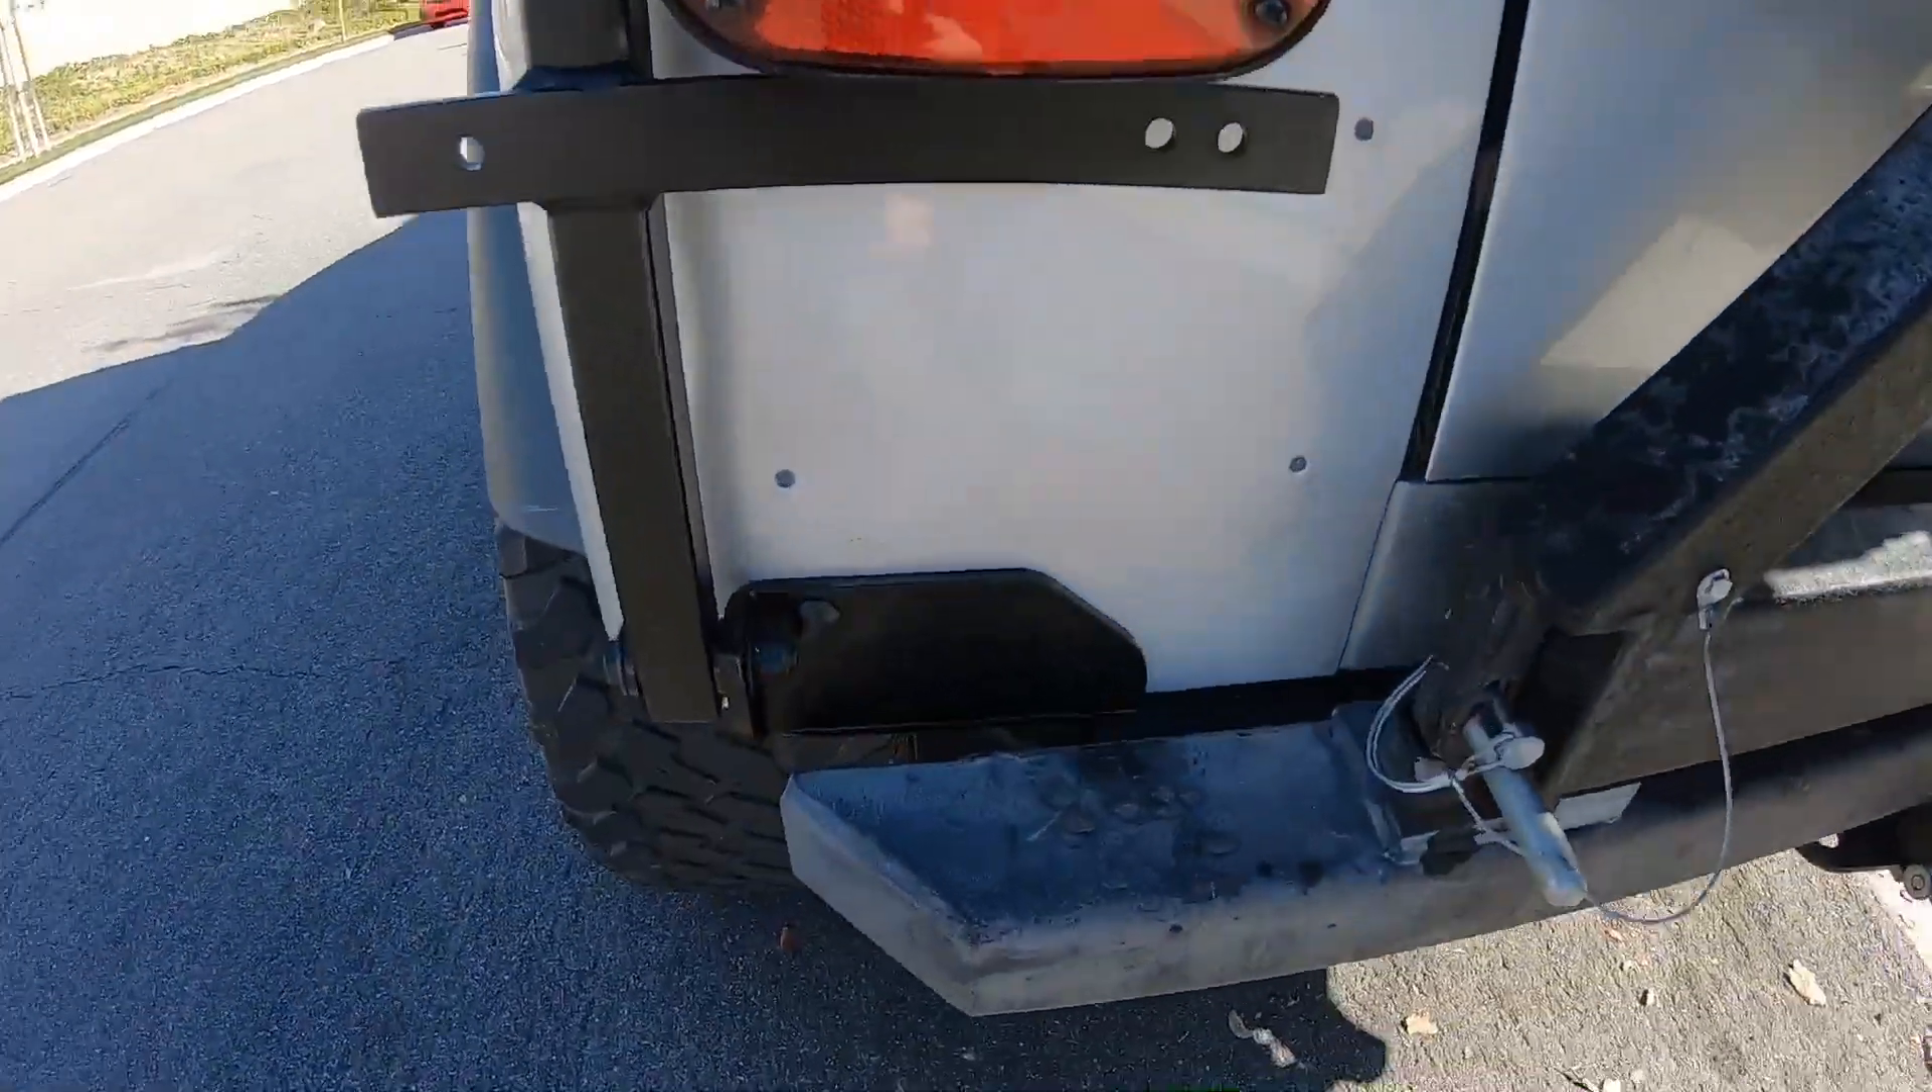So we got the back finished, we have the supports on, right here, right here, that's where the license plate will go.